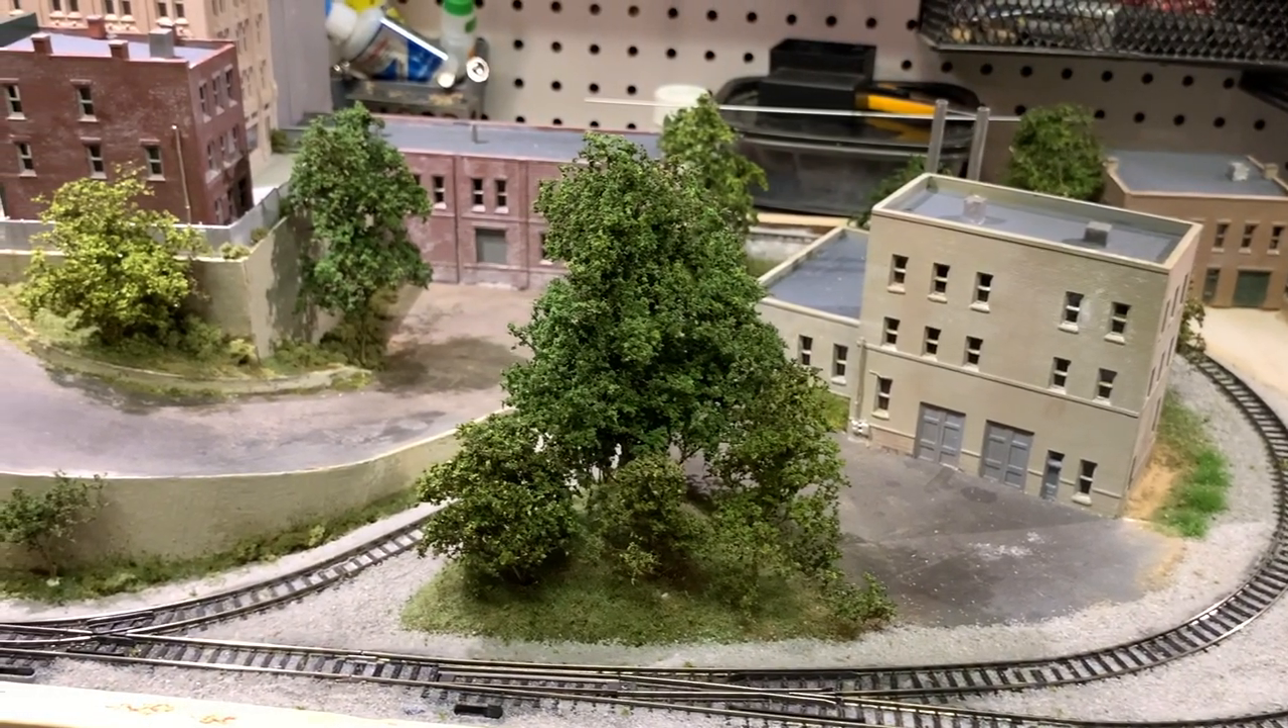And you can see here the final product, what these trees look like once they were in place on the layout.